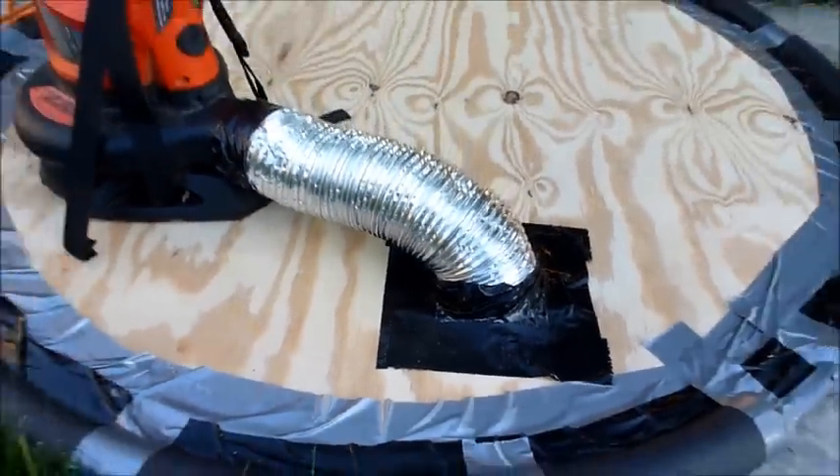Now the hose is attached, you're done.